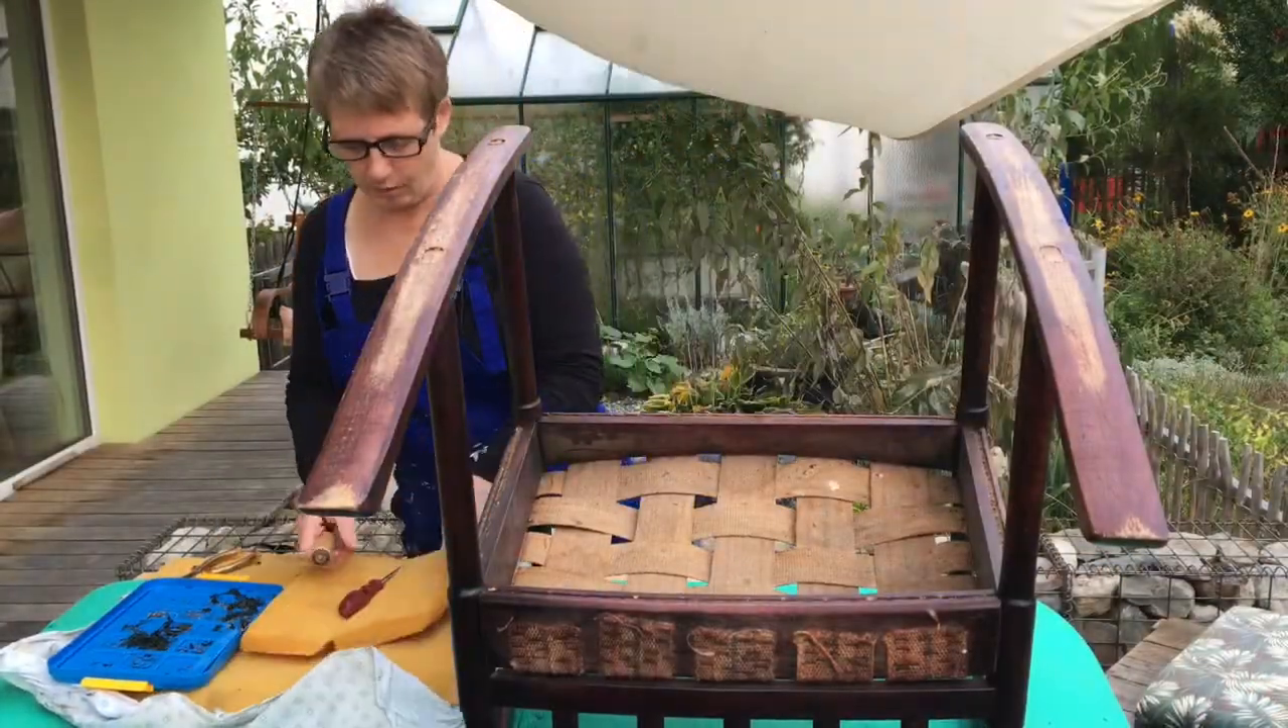Okay, we've got the cover and the foam off and This was some of the grime and the dirt that all come out of it.